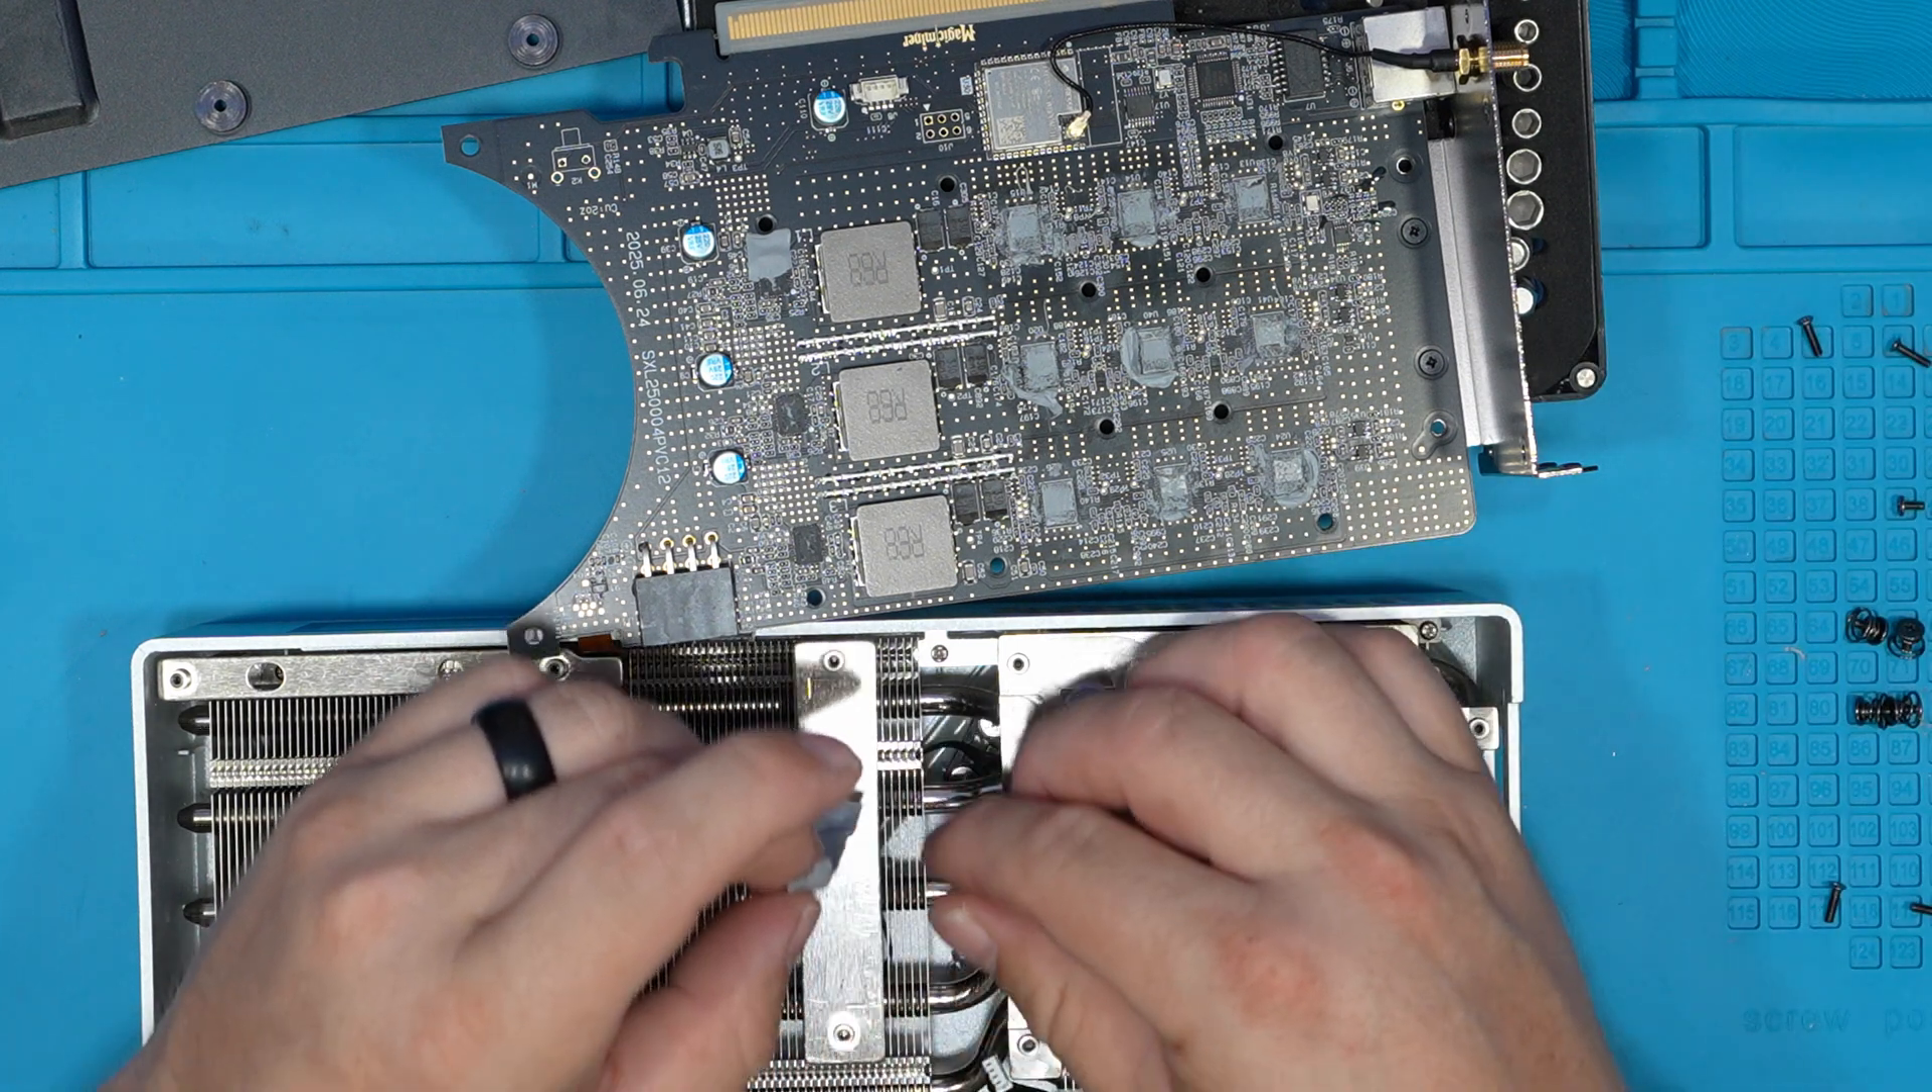We got the heat sink off.